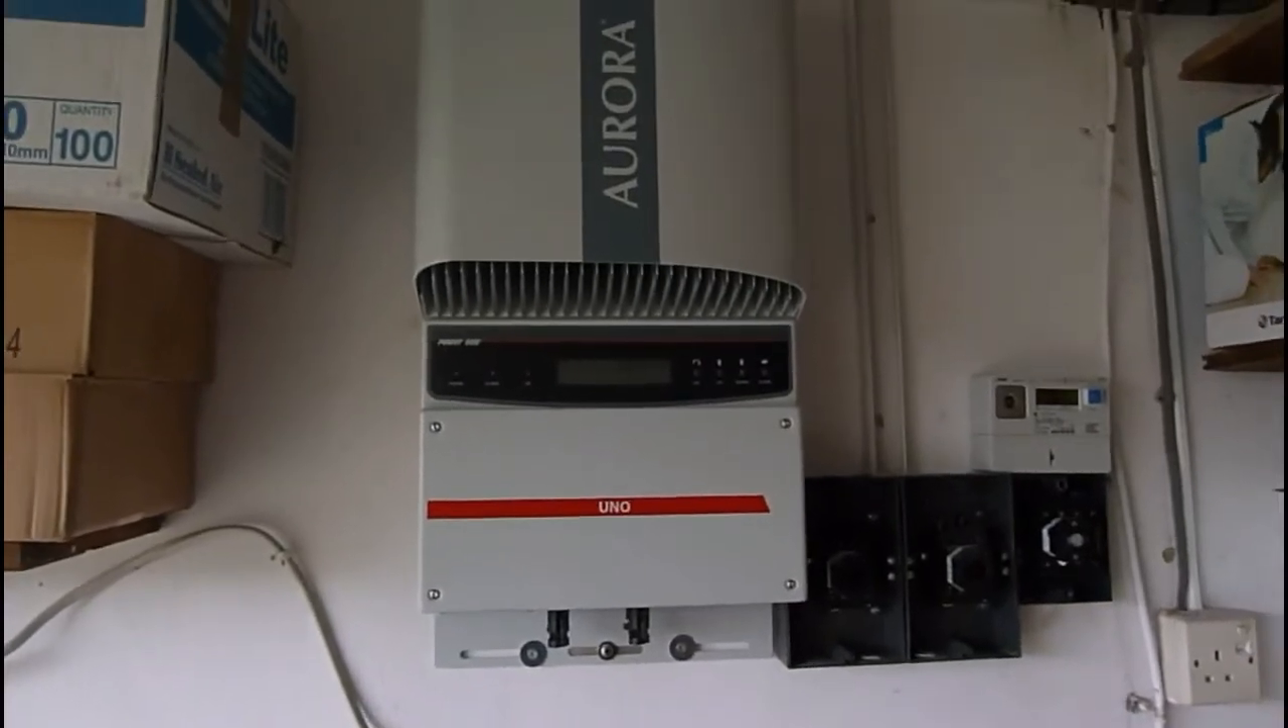Well here we are down in my garage and we have the new Aurora inverter on the wall he's all ready to be wired in now and this is the latest bit of kit.